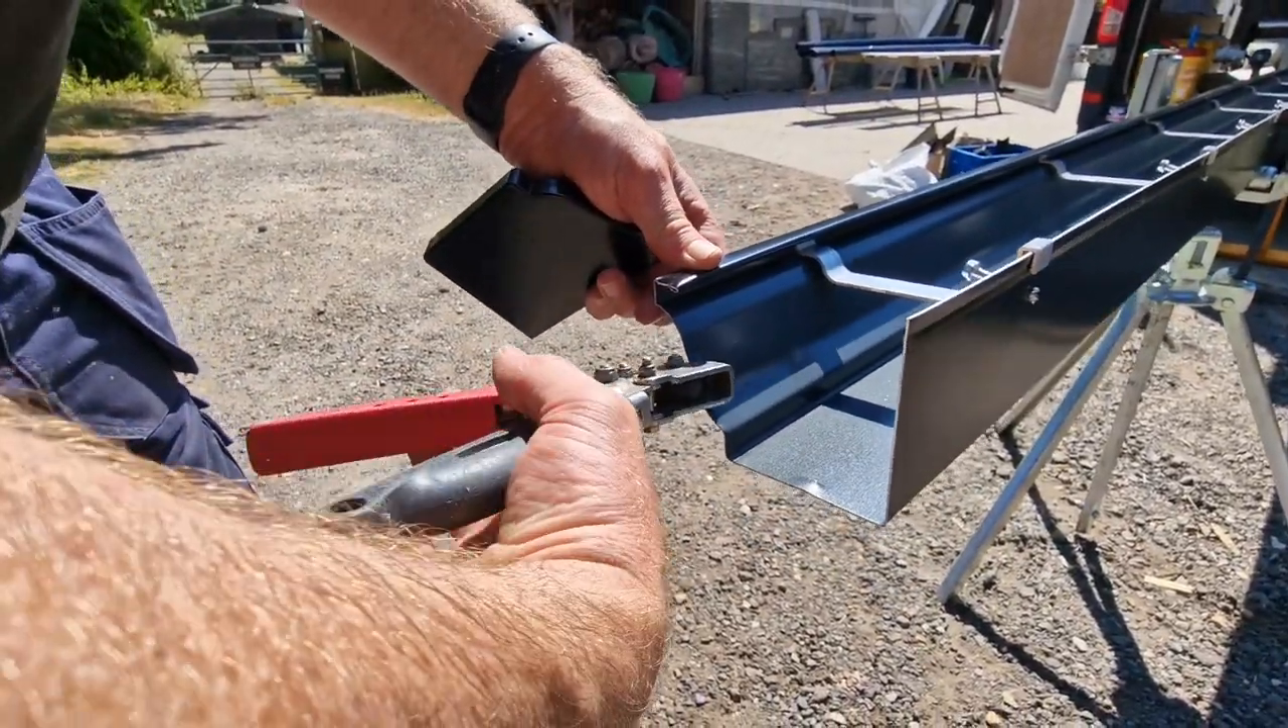I've just got to put the stop end on.